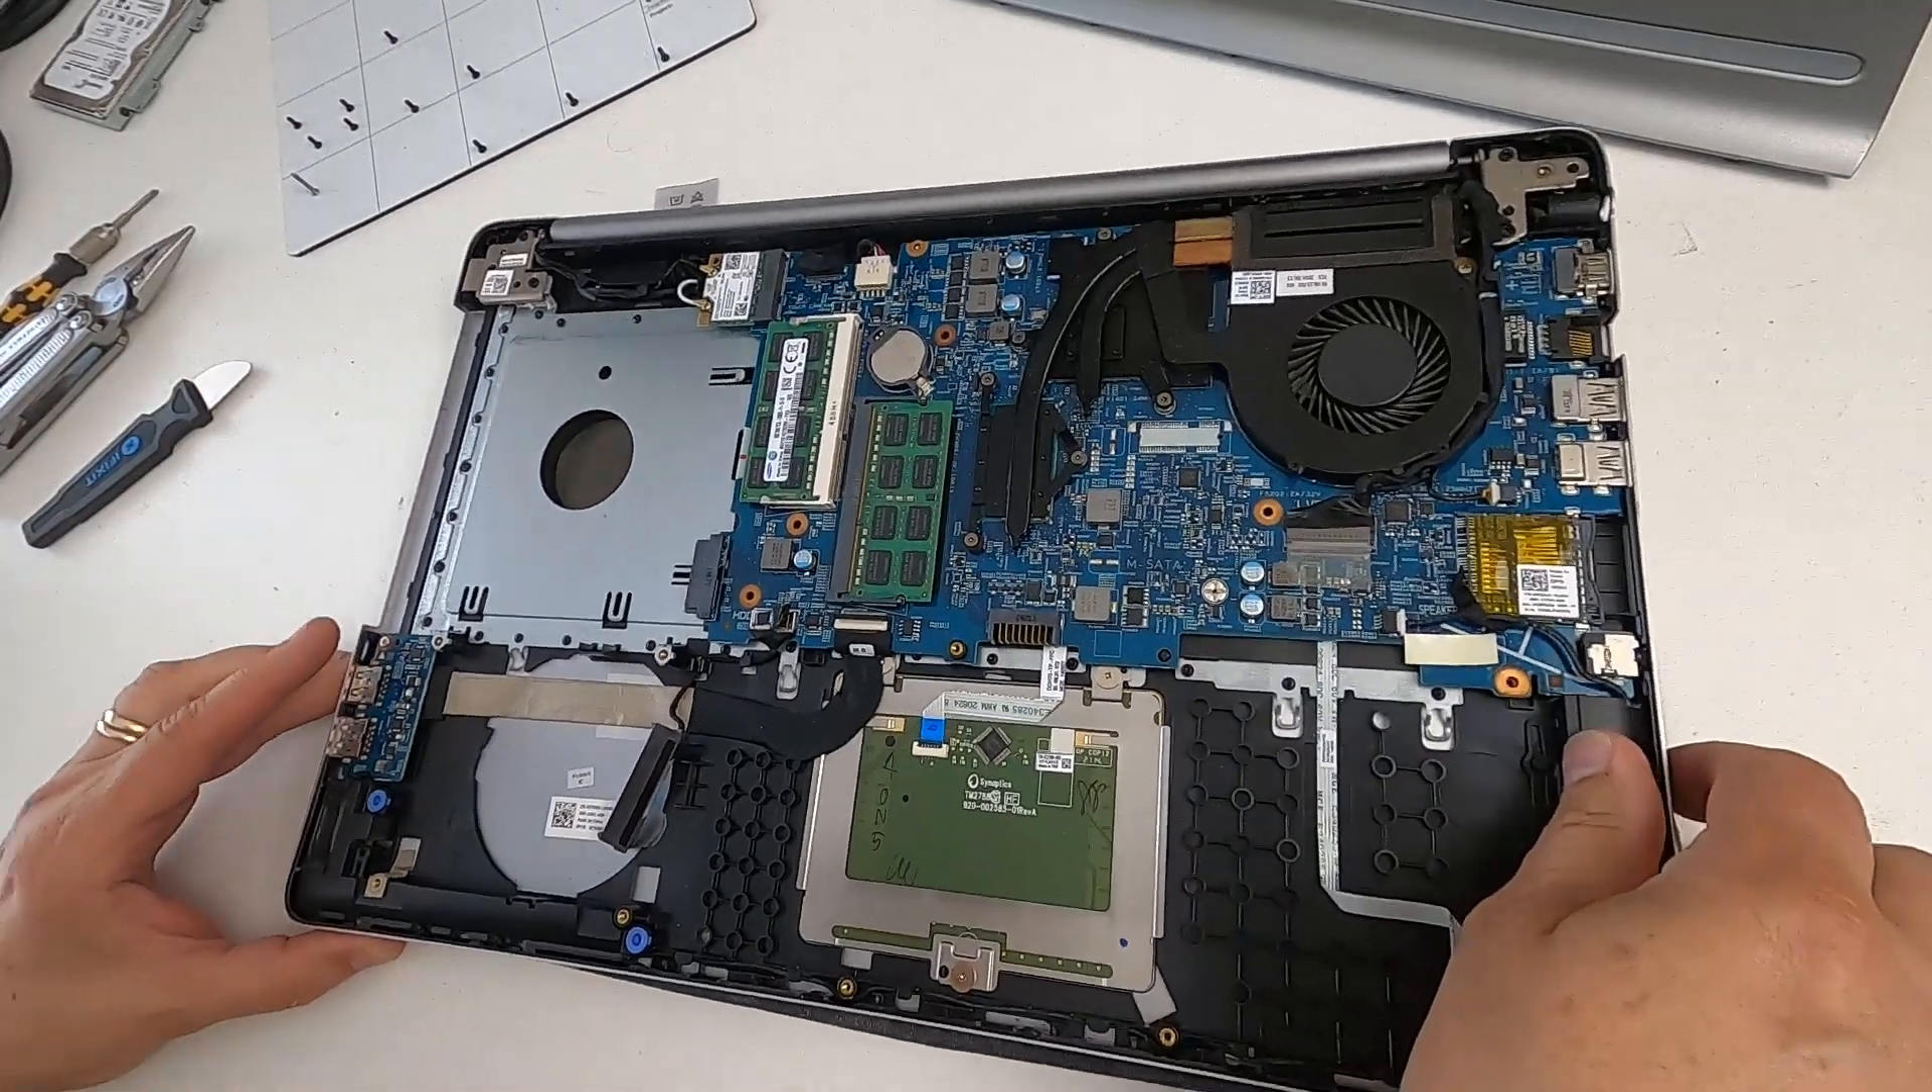And with the back cover off. We now get a closer look at what's going on inside.